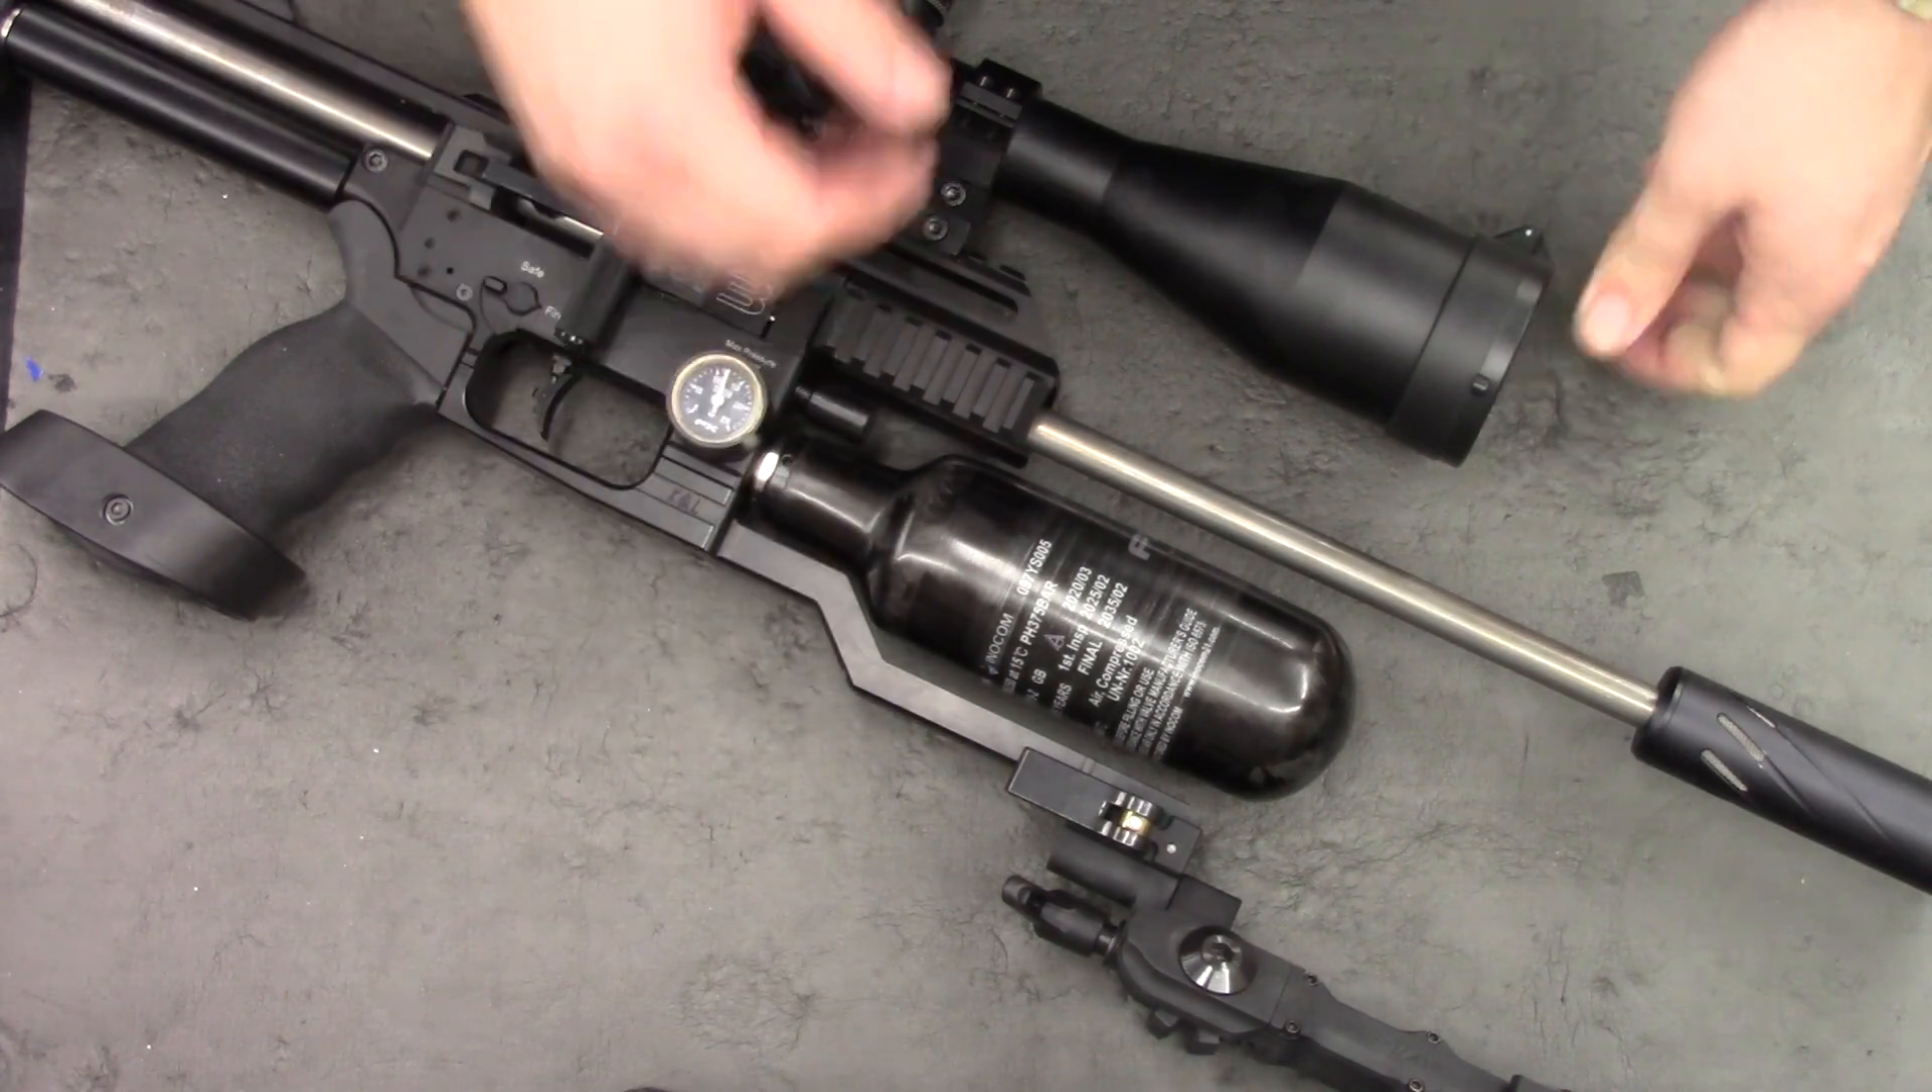So here's the compact bottle fitted on the M3. As you can see there.